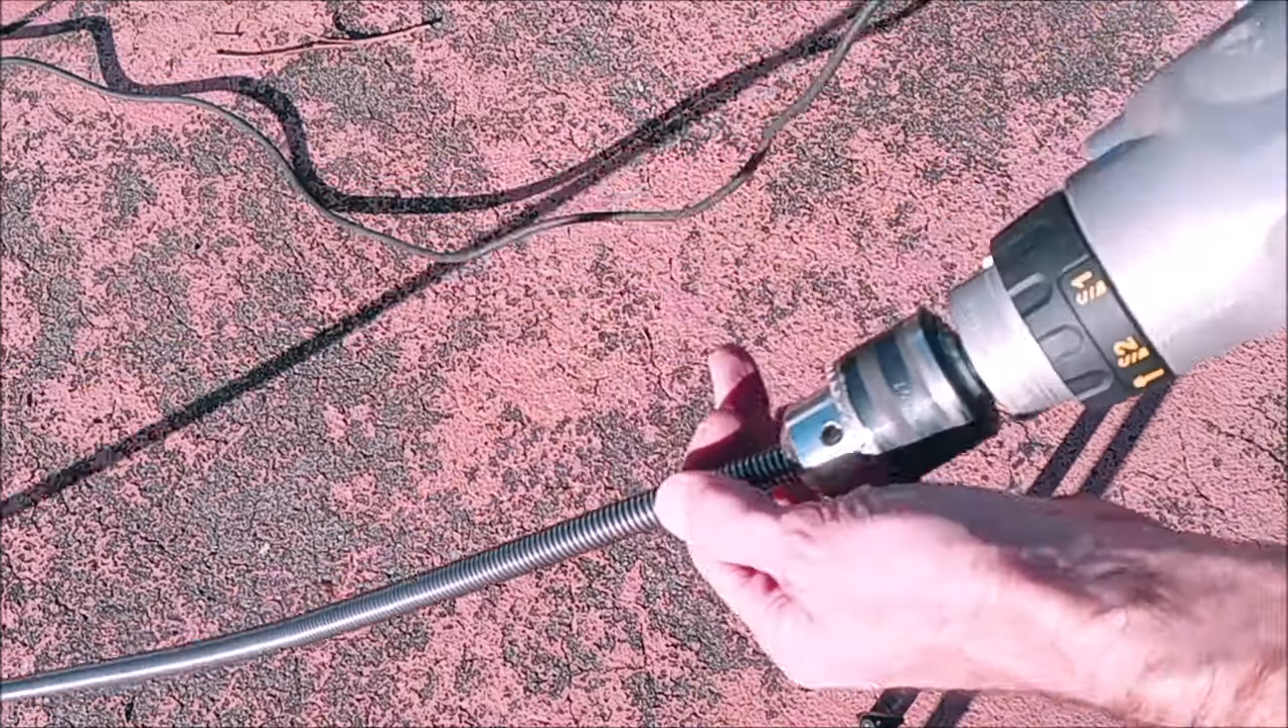And as it turns out, the end of that cable fits right into the end of my half inch hammer drill.